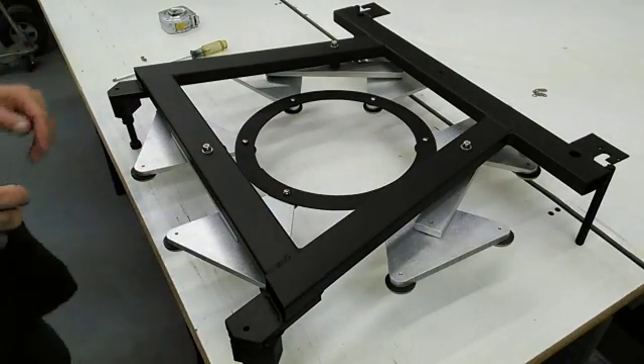Yeah, I got all the triangles mounted up.